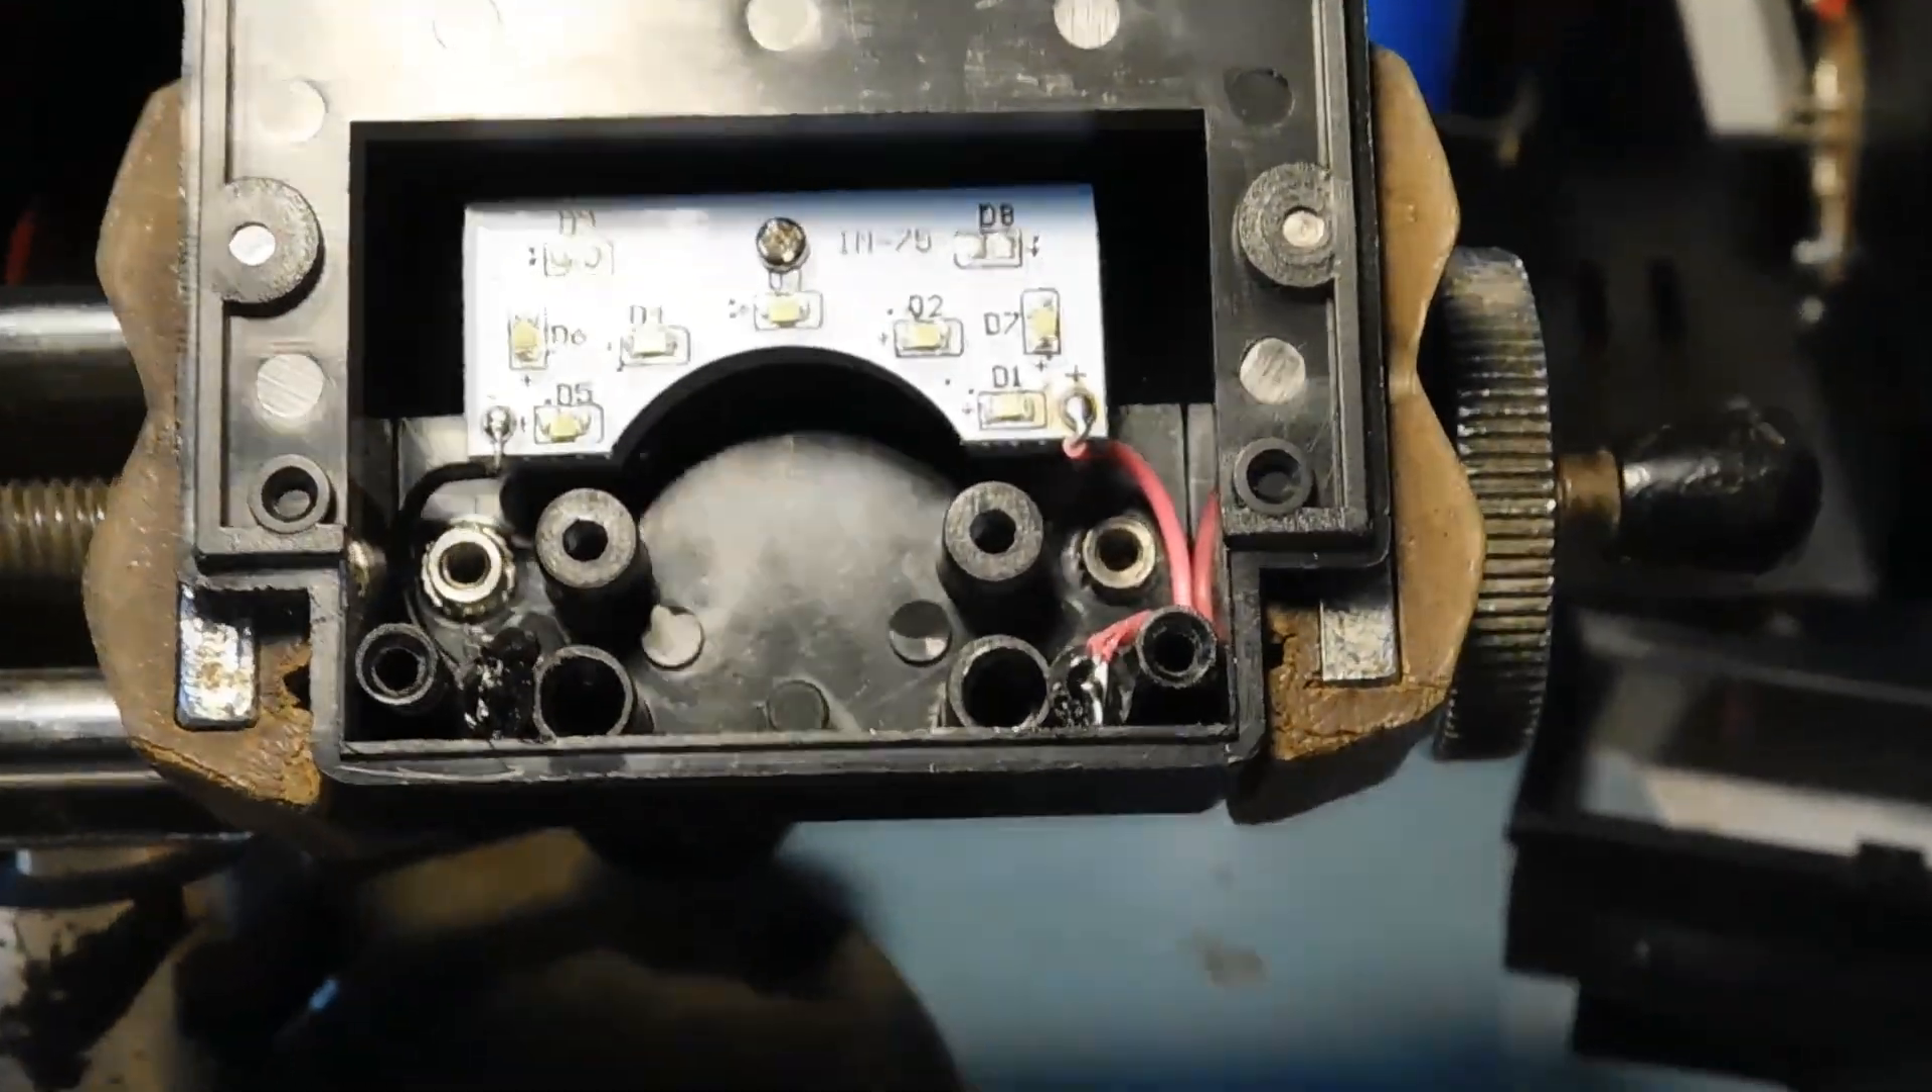Ok, here's what it looks like with the LED board installed.